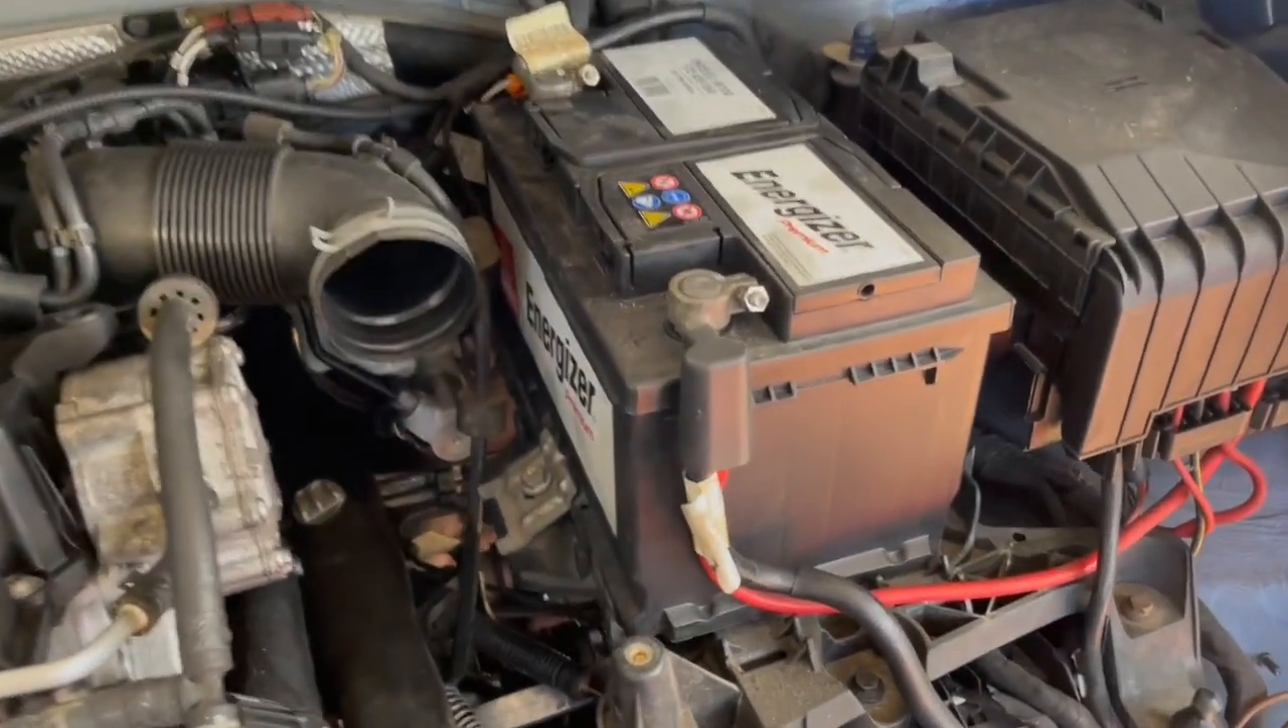Okay so I've got the battery in.